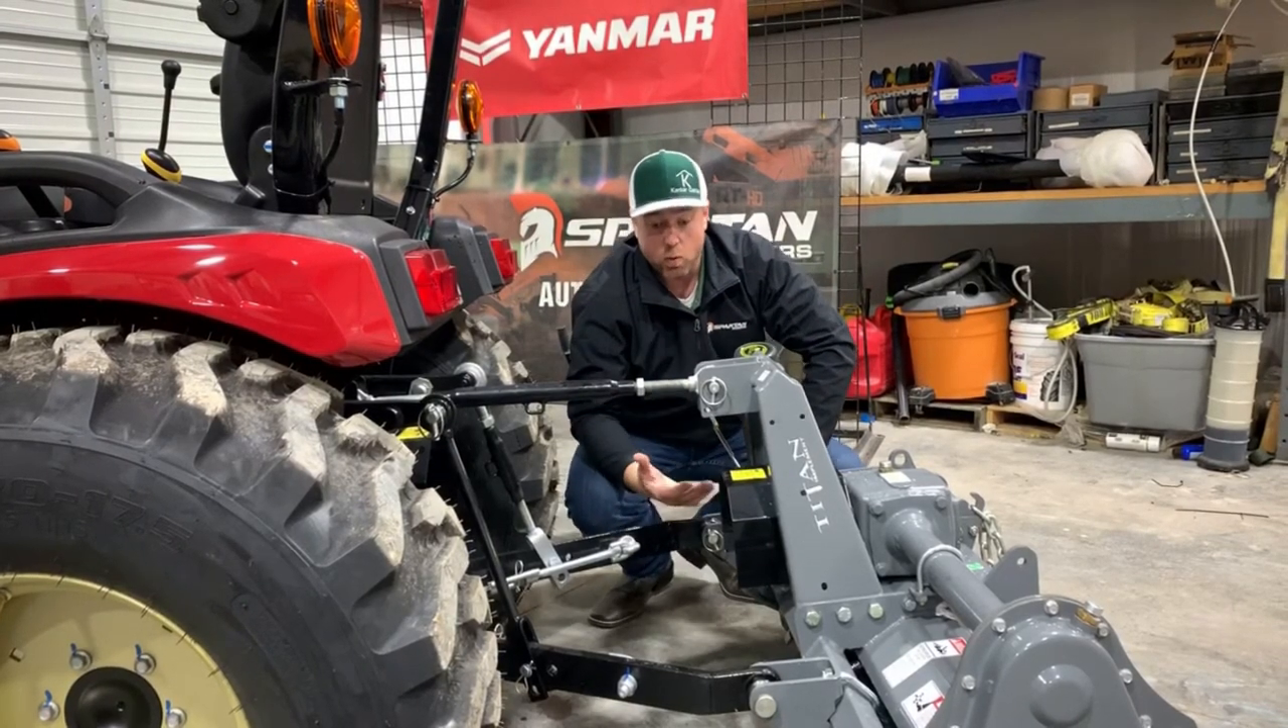But our three-point is connected.